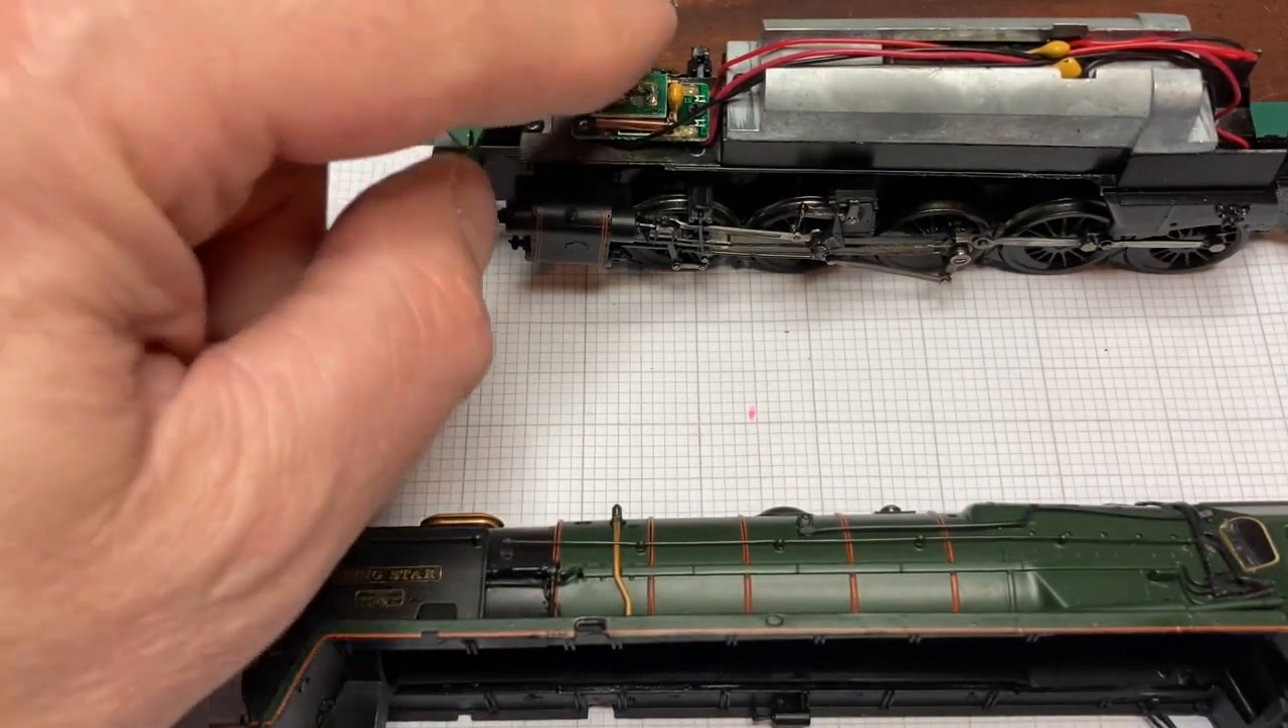Right, so I've taken the case off the locomotive.